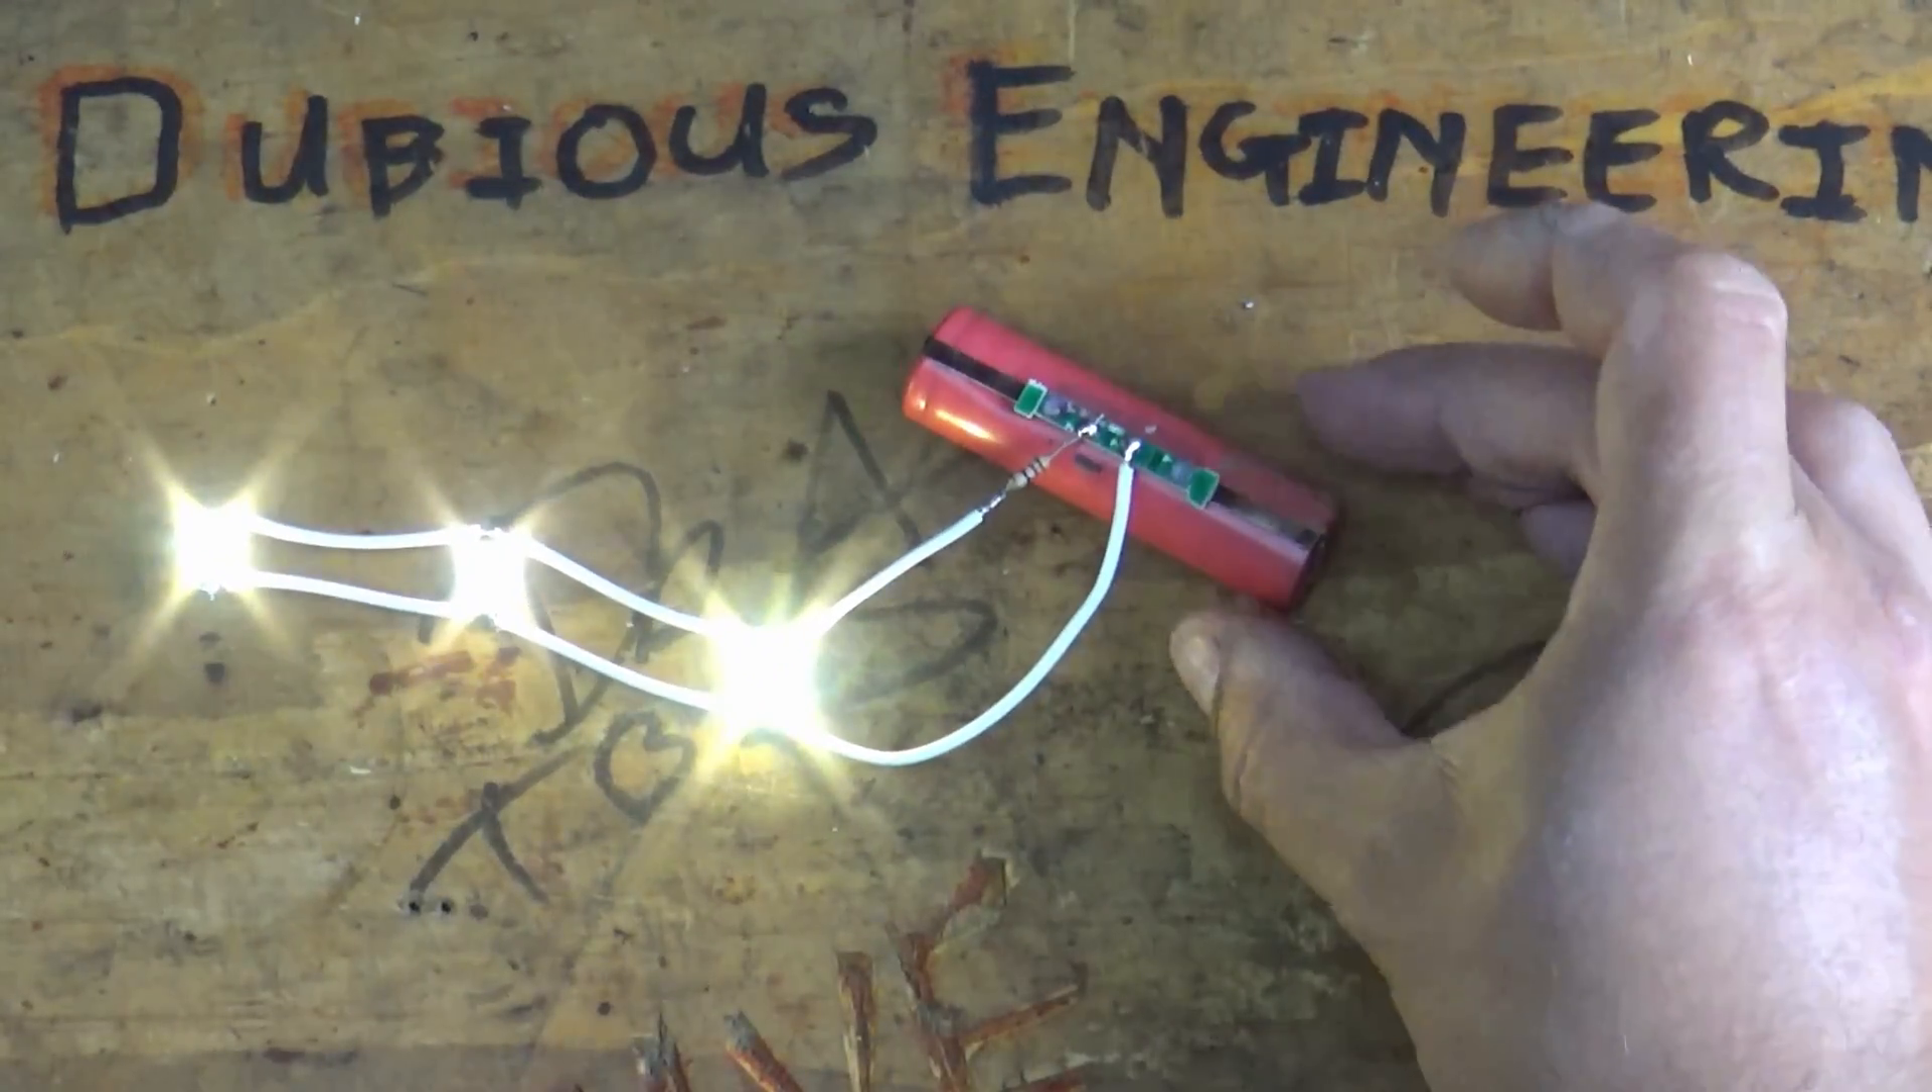The battery management pcb has been installed on the battery and the leds are being driven by the battery.